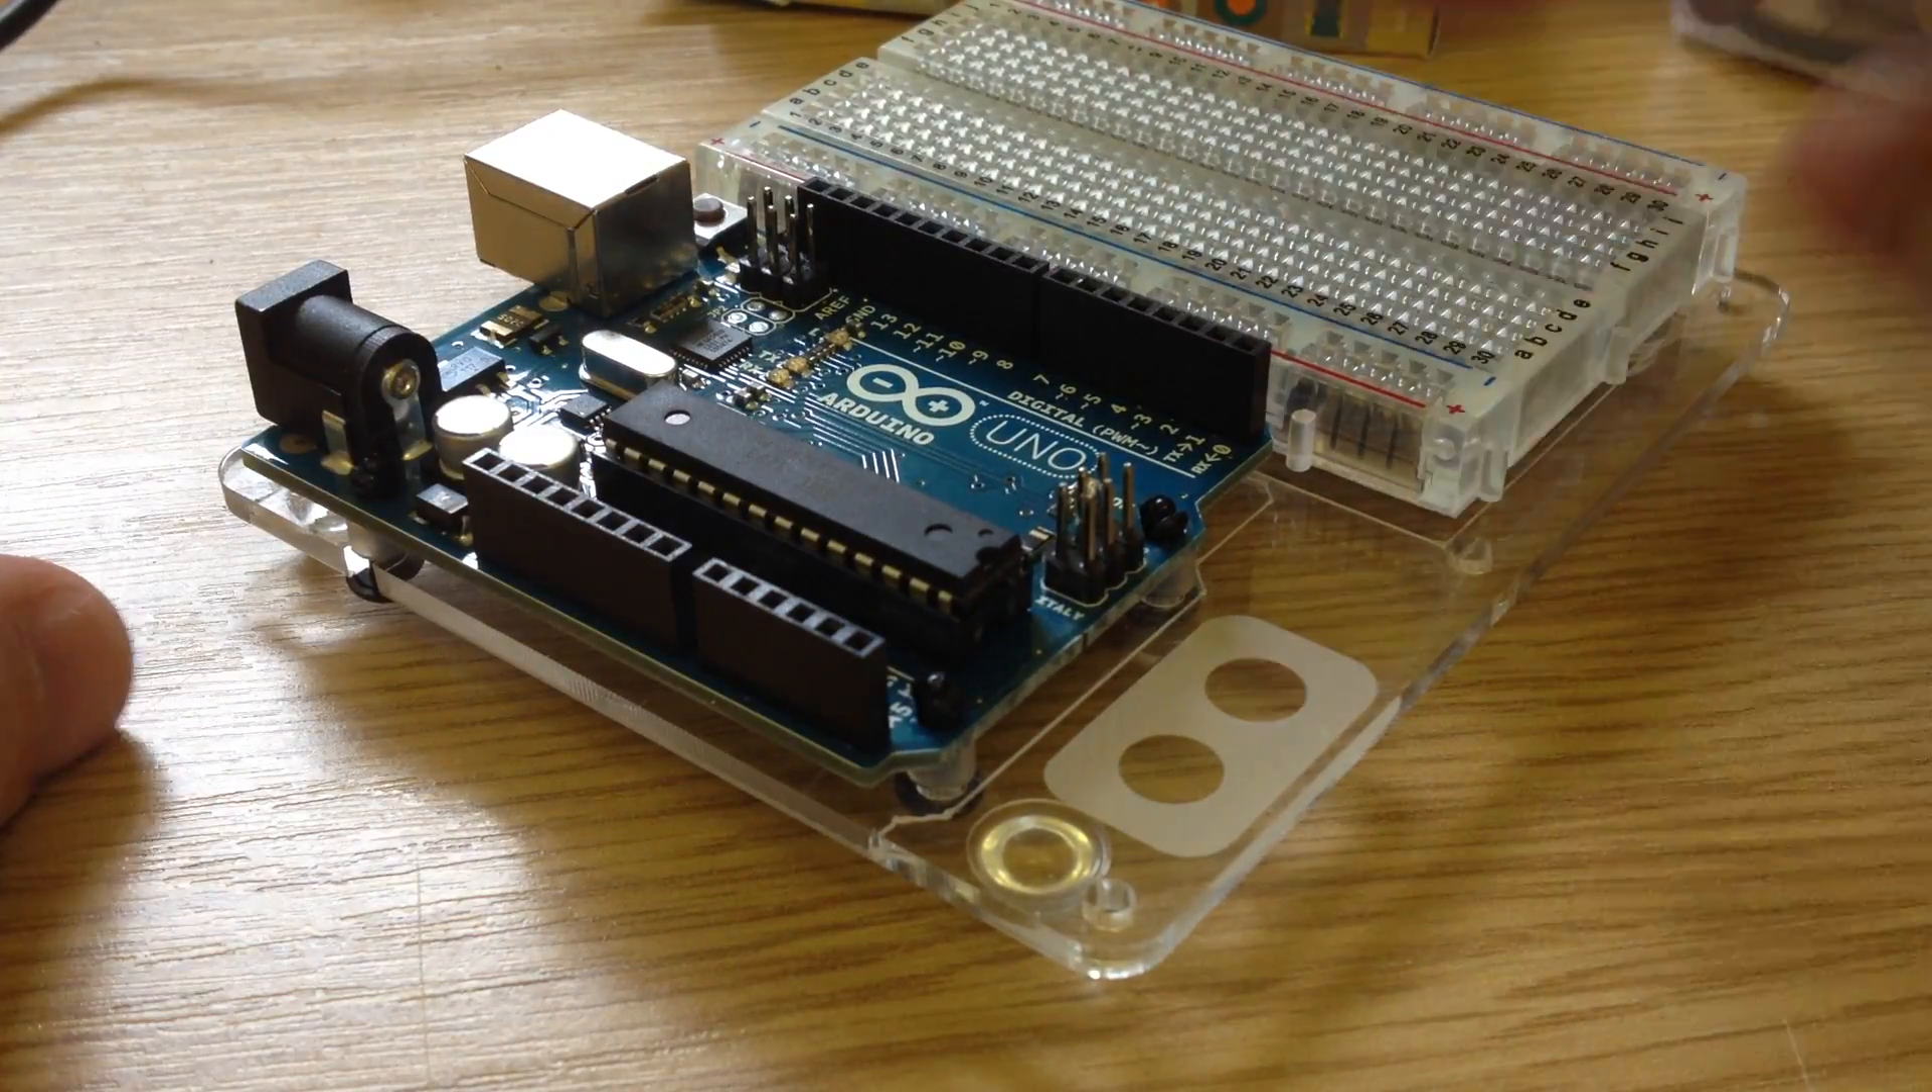There's my assembled unit now. There. So that's the Arduino. The breadboard. And the base plate. All solid.